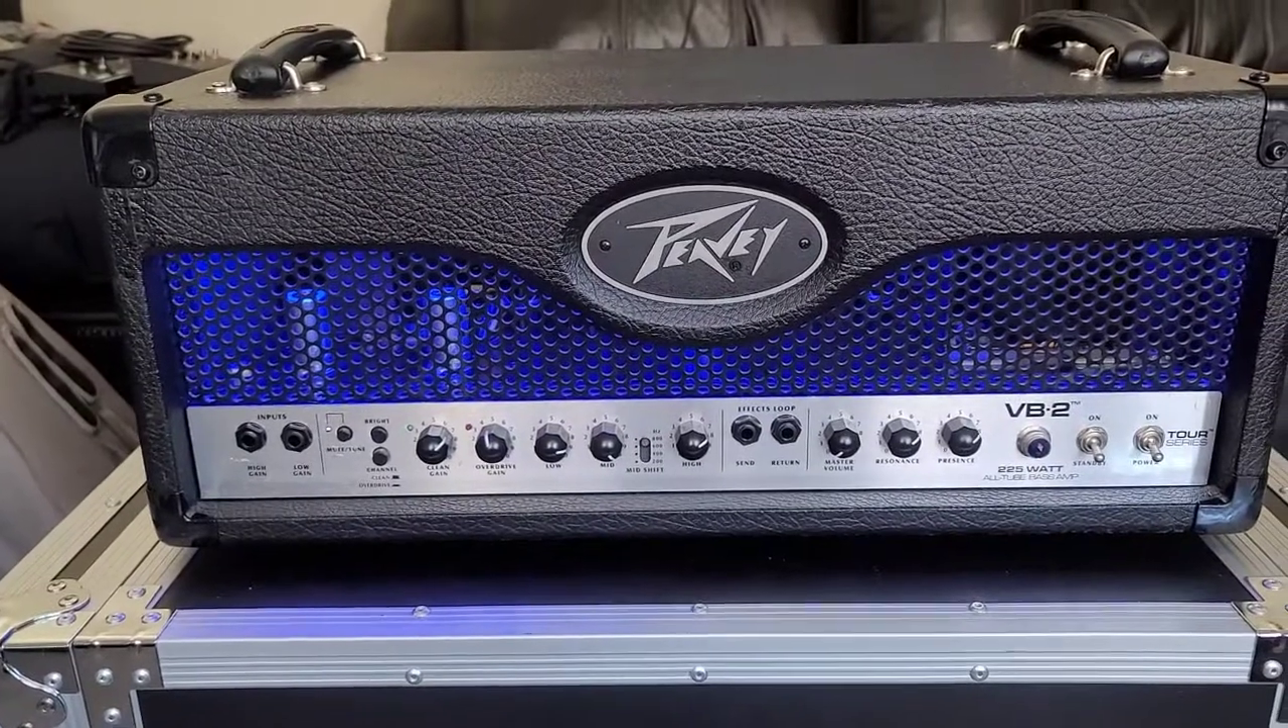Here is the amplifier all put back together, and I also installed some LEDs.